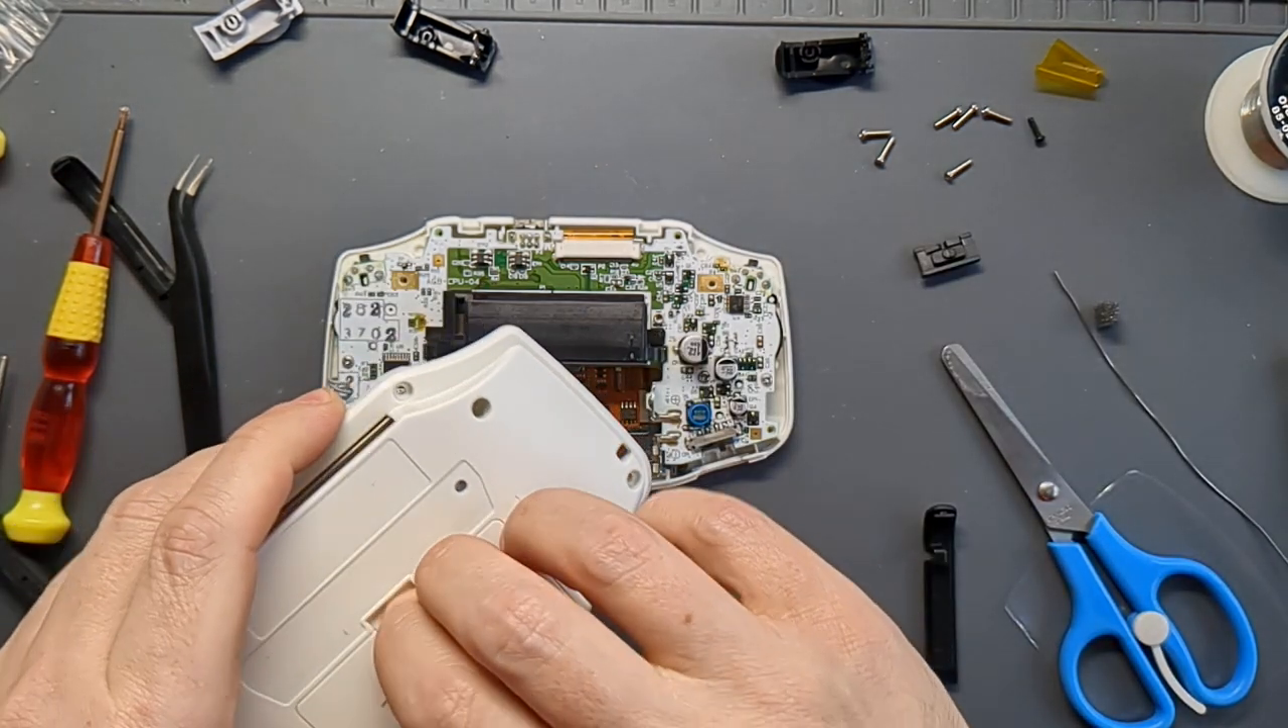Then we've got the back of the shell that's due to go on.